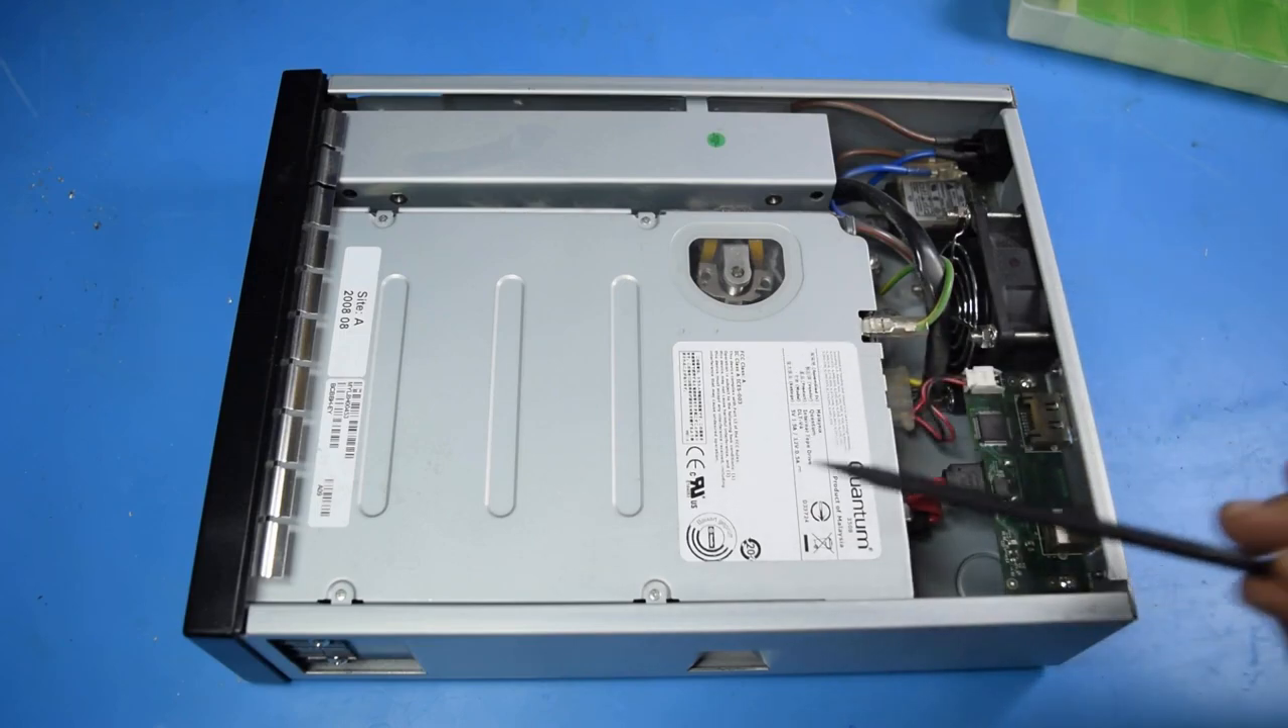We still need to extract the tape drive itself, and then open that up.